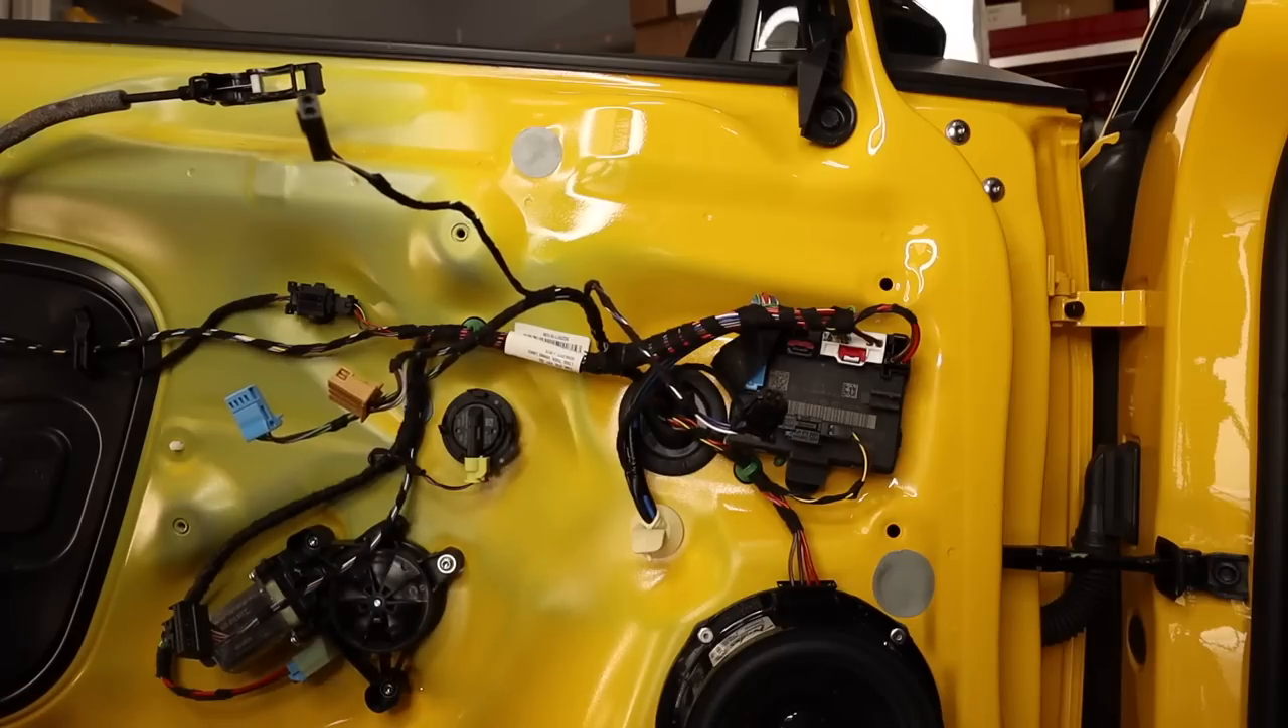But once we have everything disconnected, we can pull the door panel away and now we have exposure to all of our goodies inside the door.